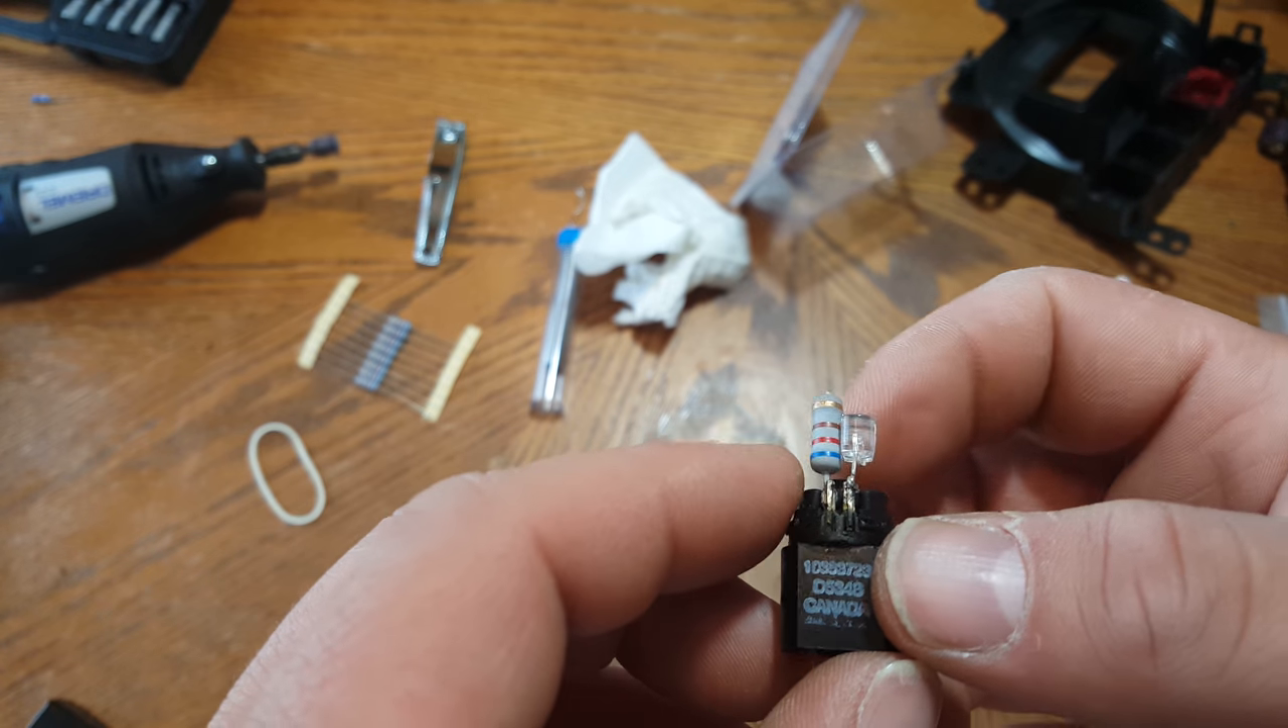All right so if you look here you will see how I've got the resistor and the LED lined up next to each other.